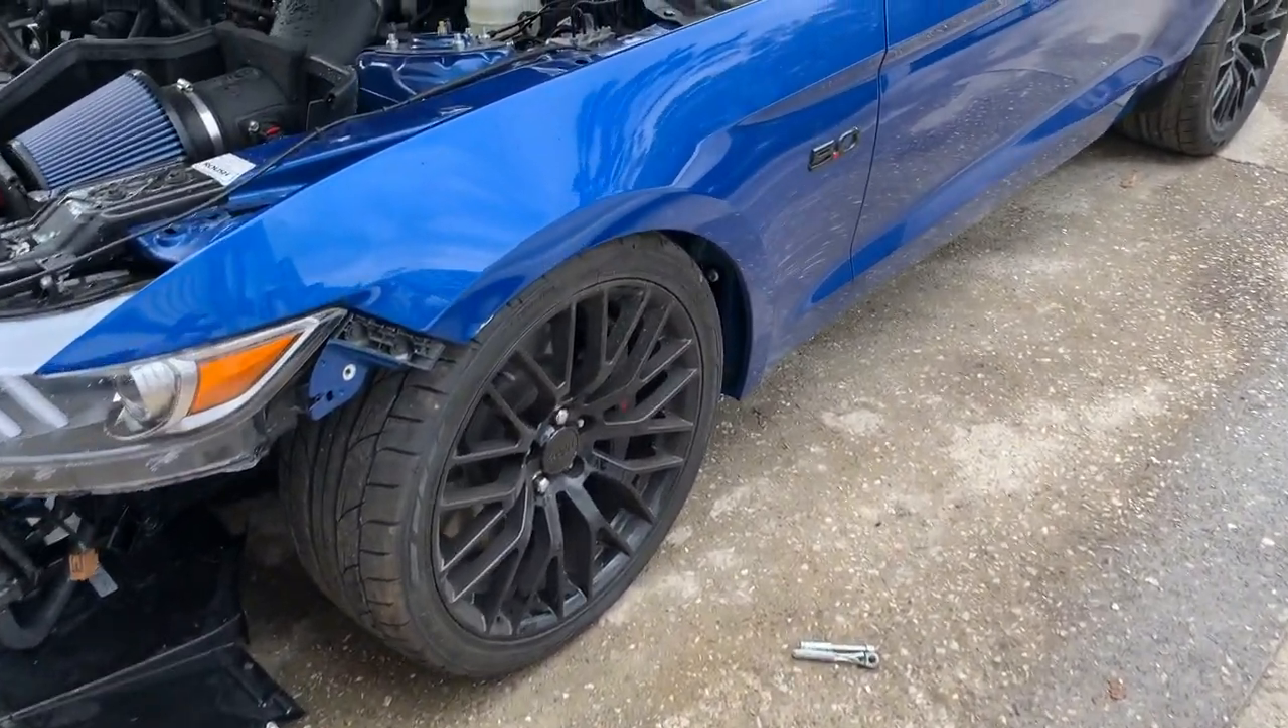I've already got the front bumper and side skirt off i have to get the fender off.